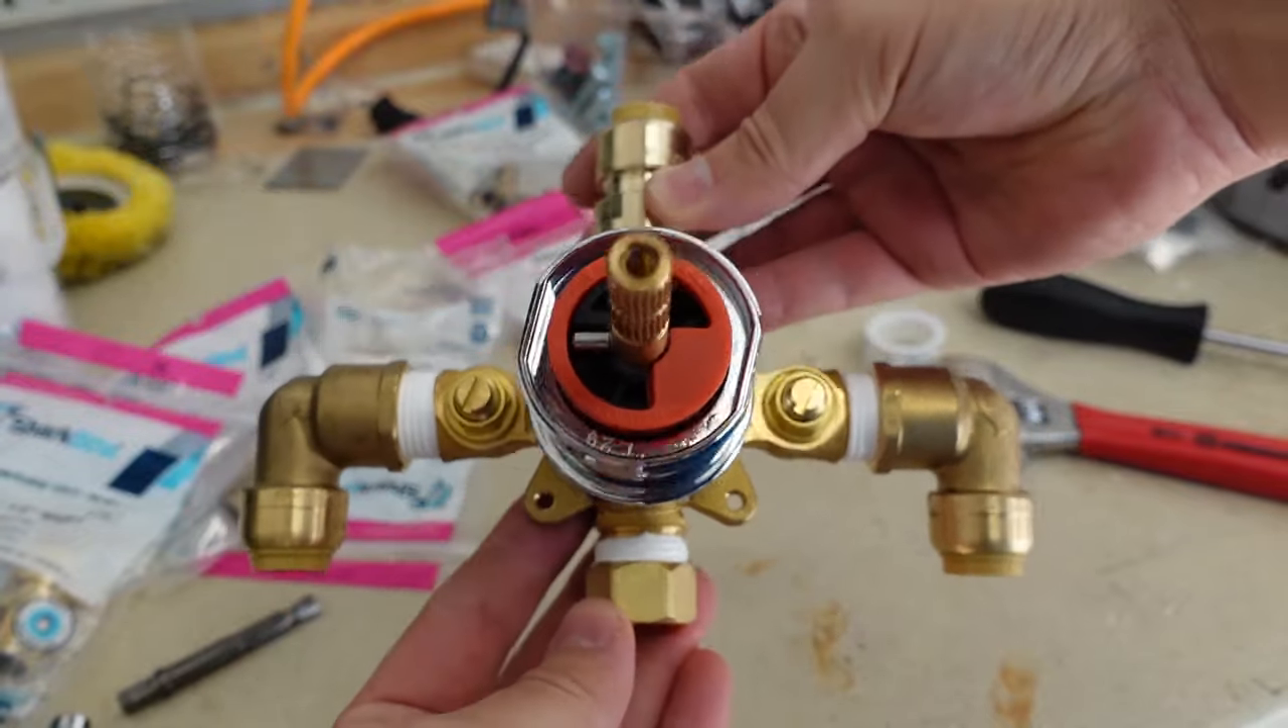Y así es como se ve la válvula con los conectores colocados.